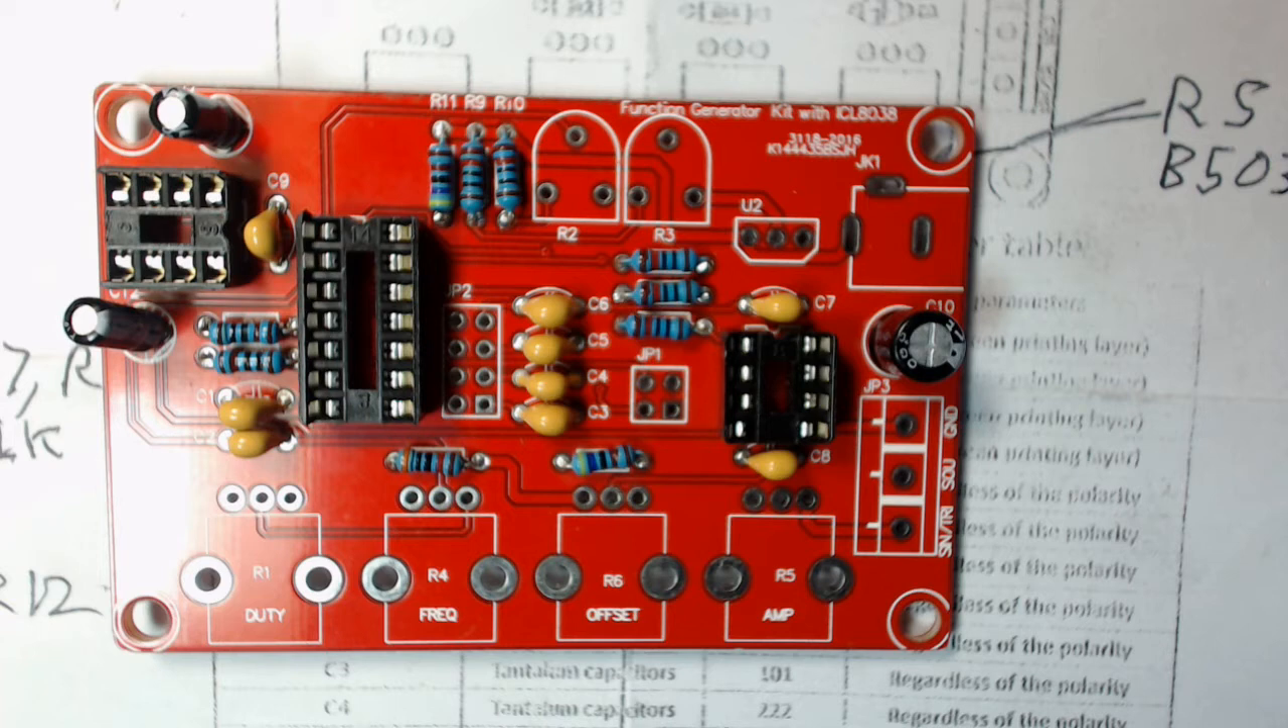Here's a little quick shot with all the sockets, resistors, and capacitors soldered on the board.